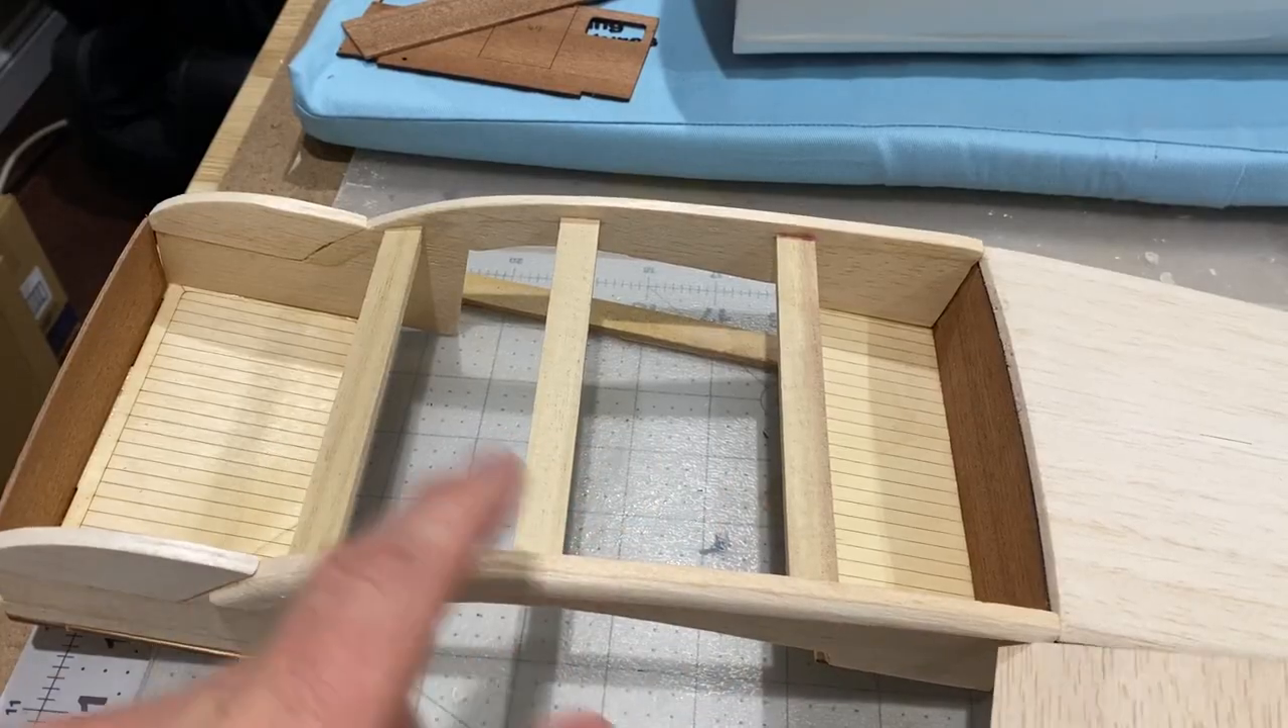I've just put three roof supports on there and then the roof the new roof is going to go on here like that.